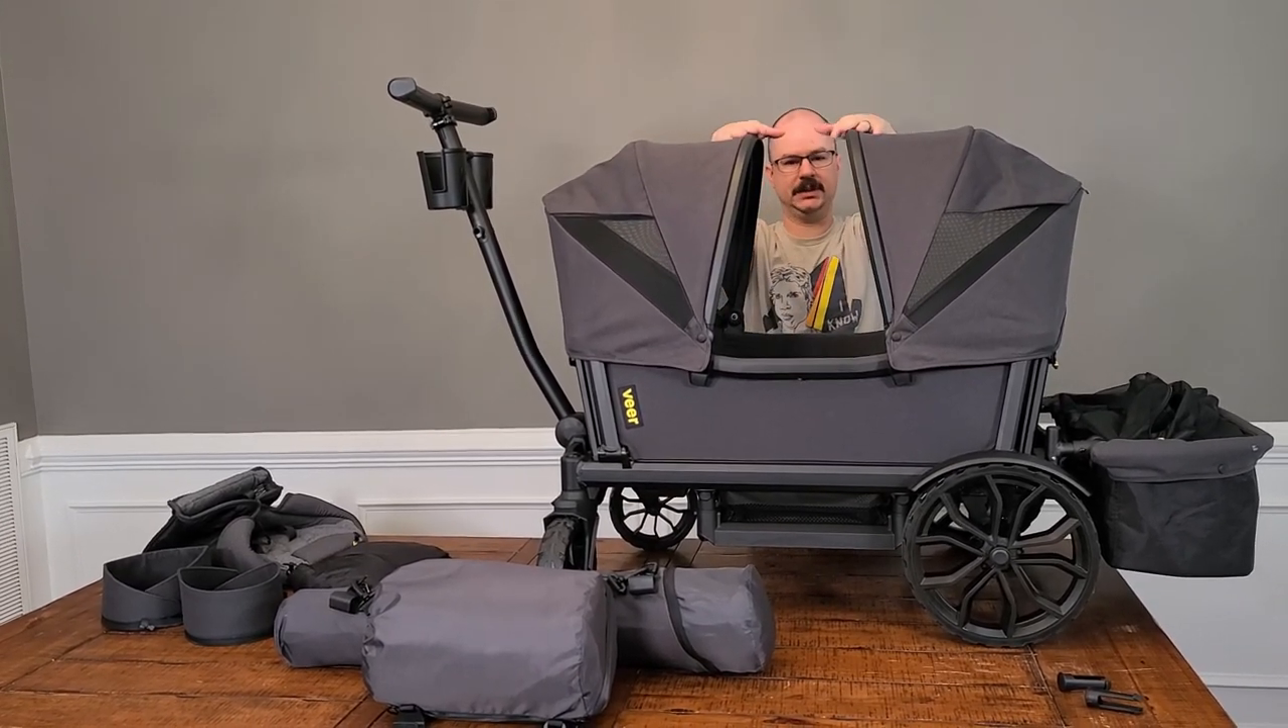You've got this little bit of a gap that you really can't, you don't get full shade.